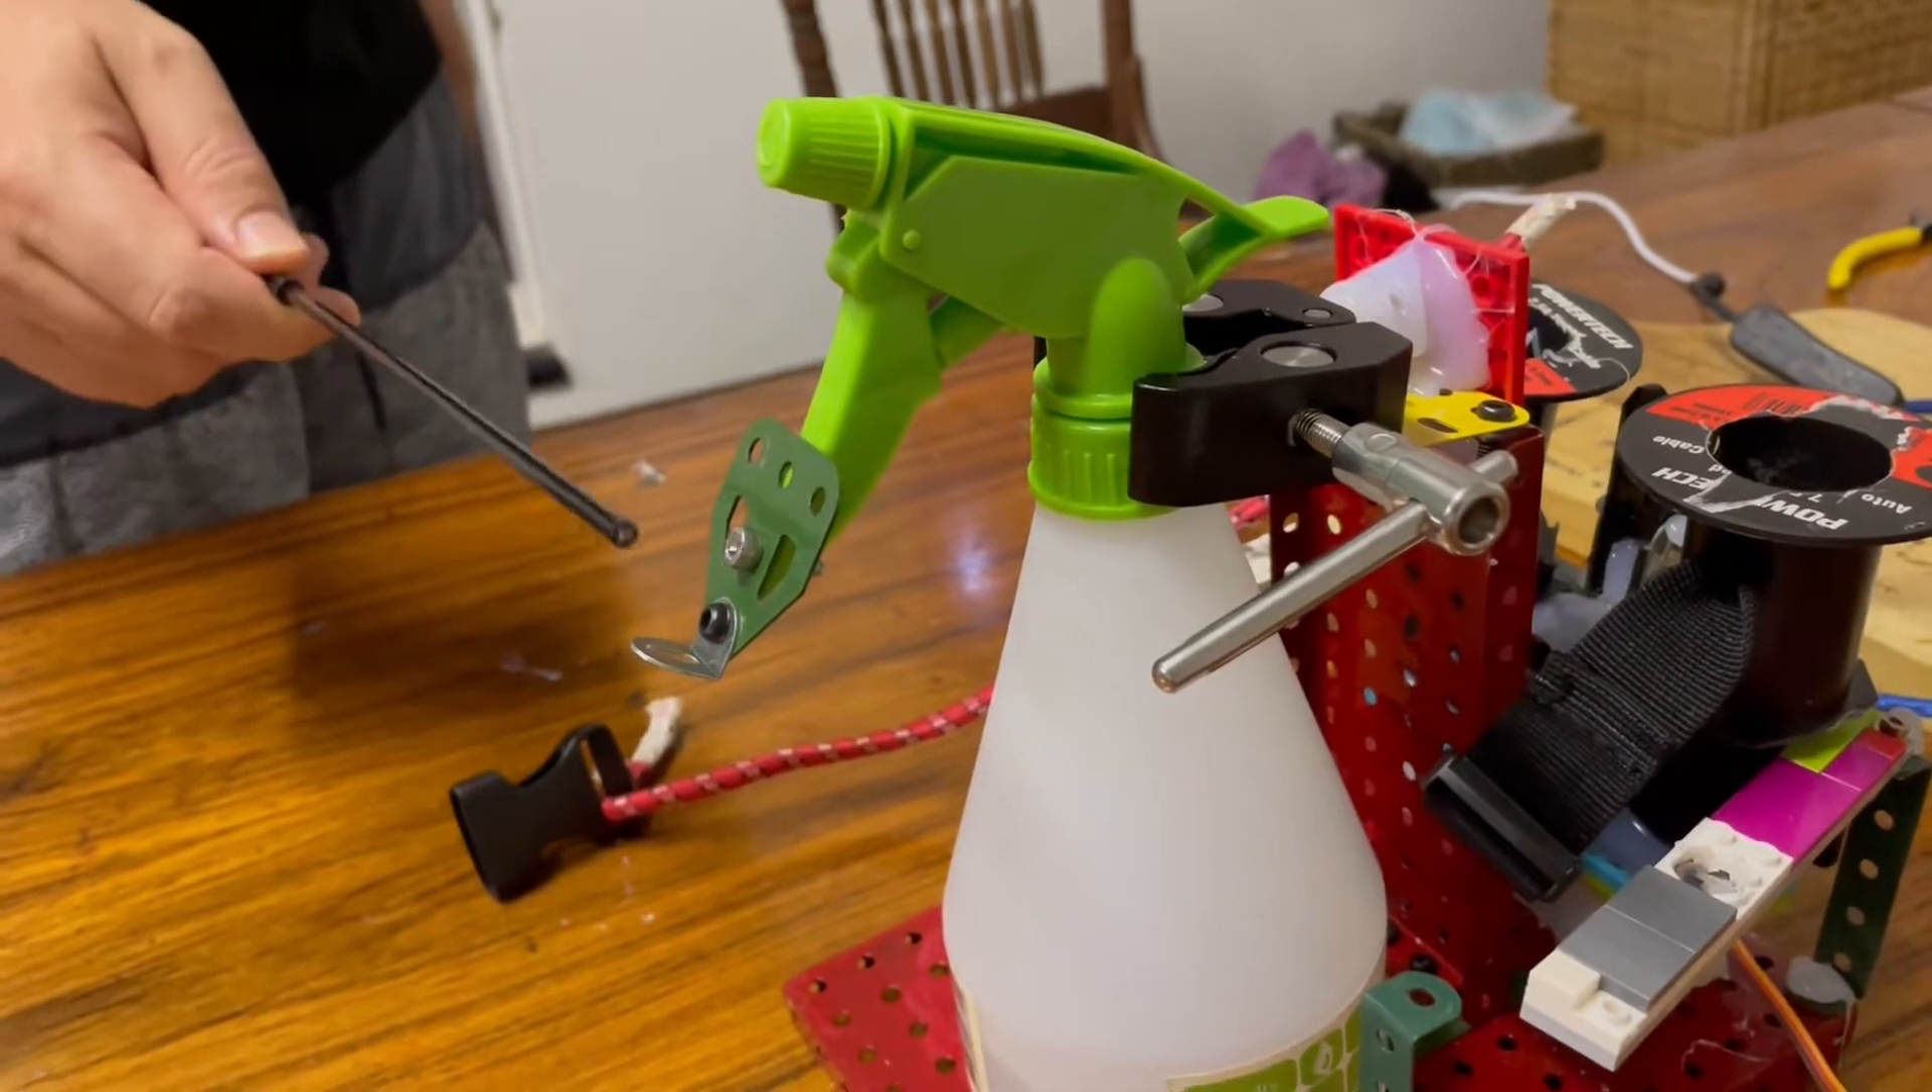And I've put this a bit of Meccano on the end of the handle just to give it a little bit more leverage.